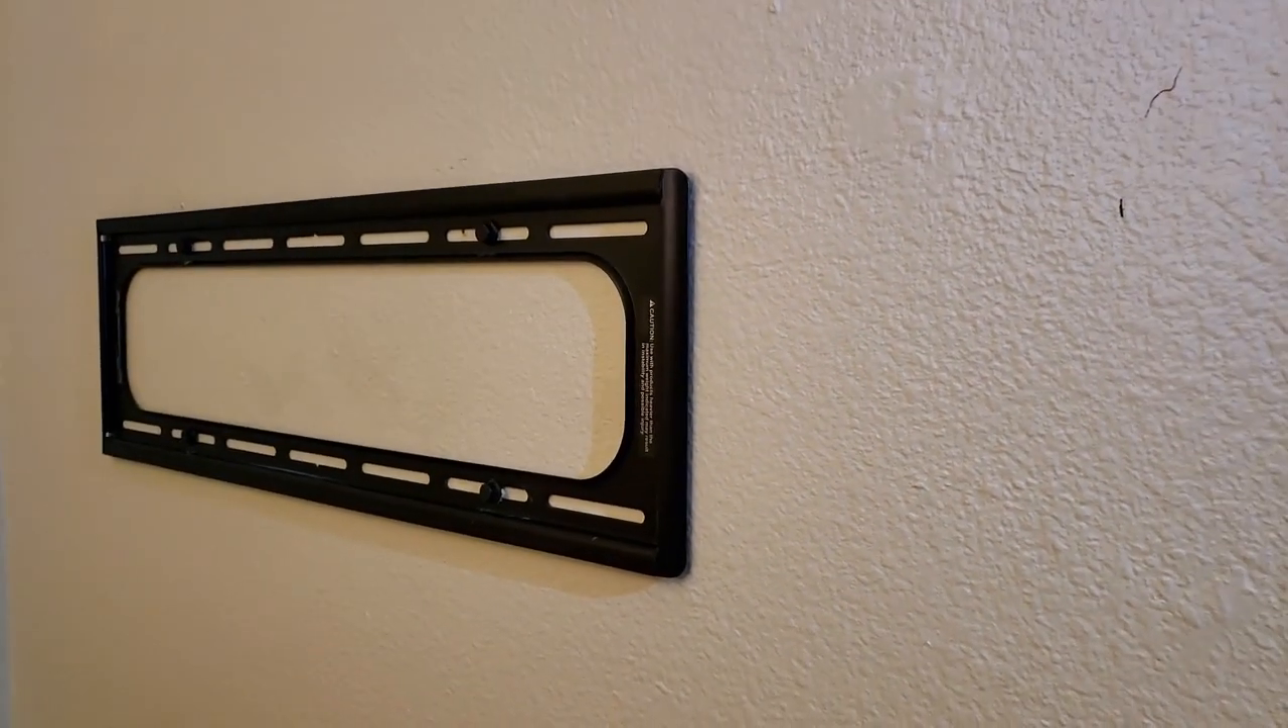So there's the wall mount back plate already installed.